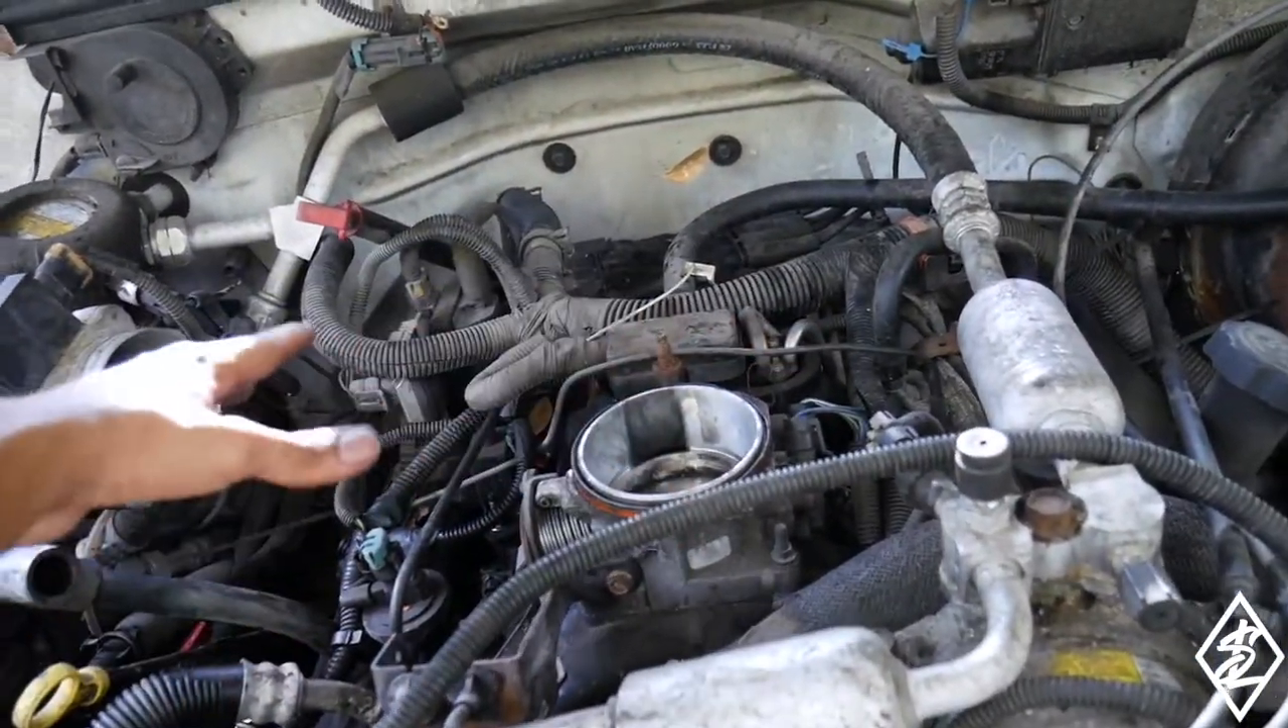I have already taken off the top portion for the intake.